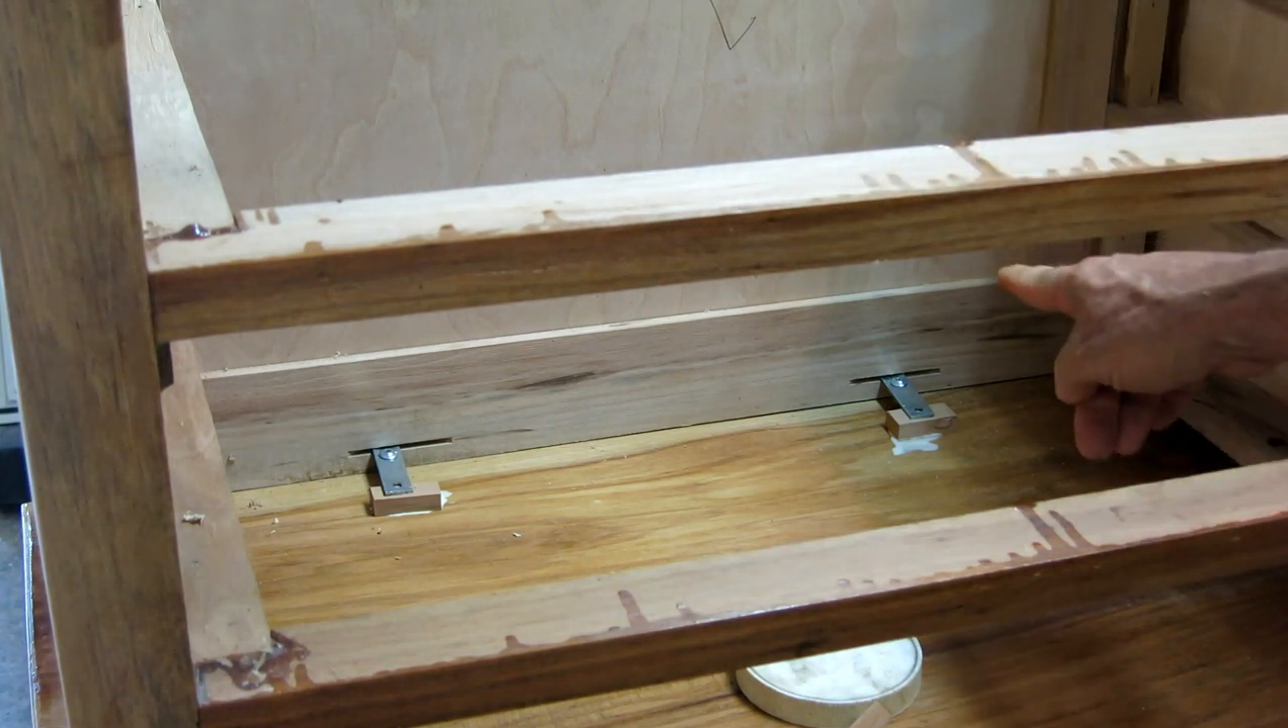And I slid one end into the notch I cut with the biscuit jointer and a little spacer on the other end.